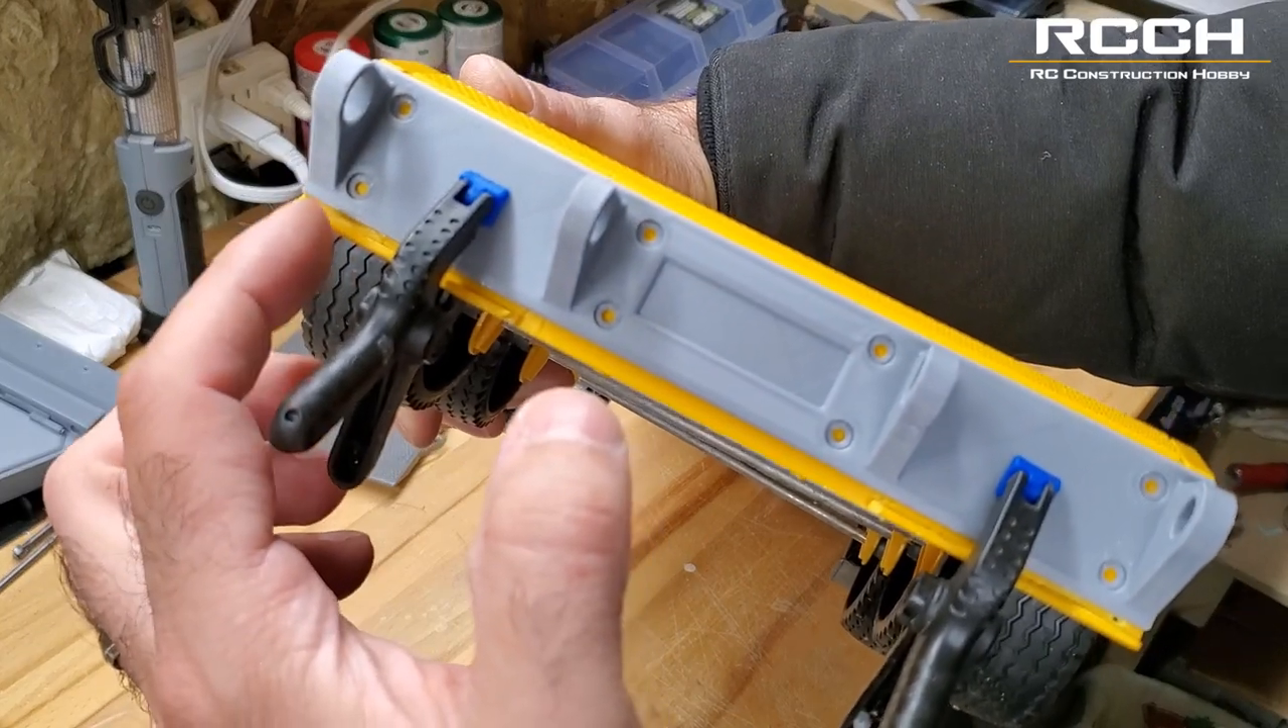I've grabbed the plate and I've used a couple of little clamps to clamp it in place.